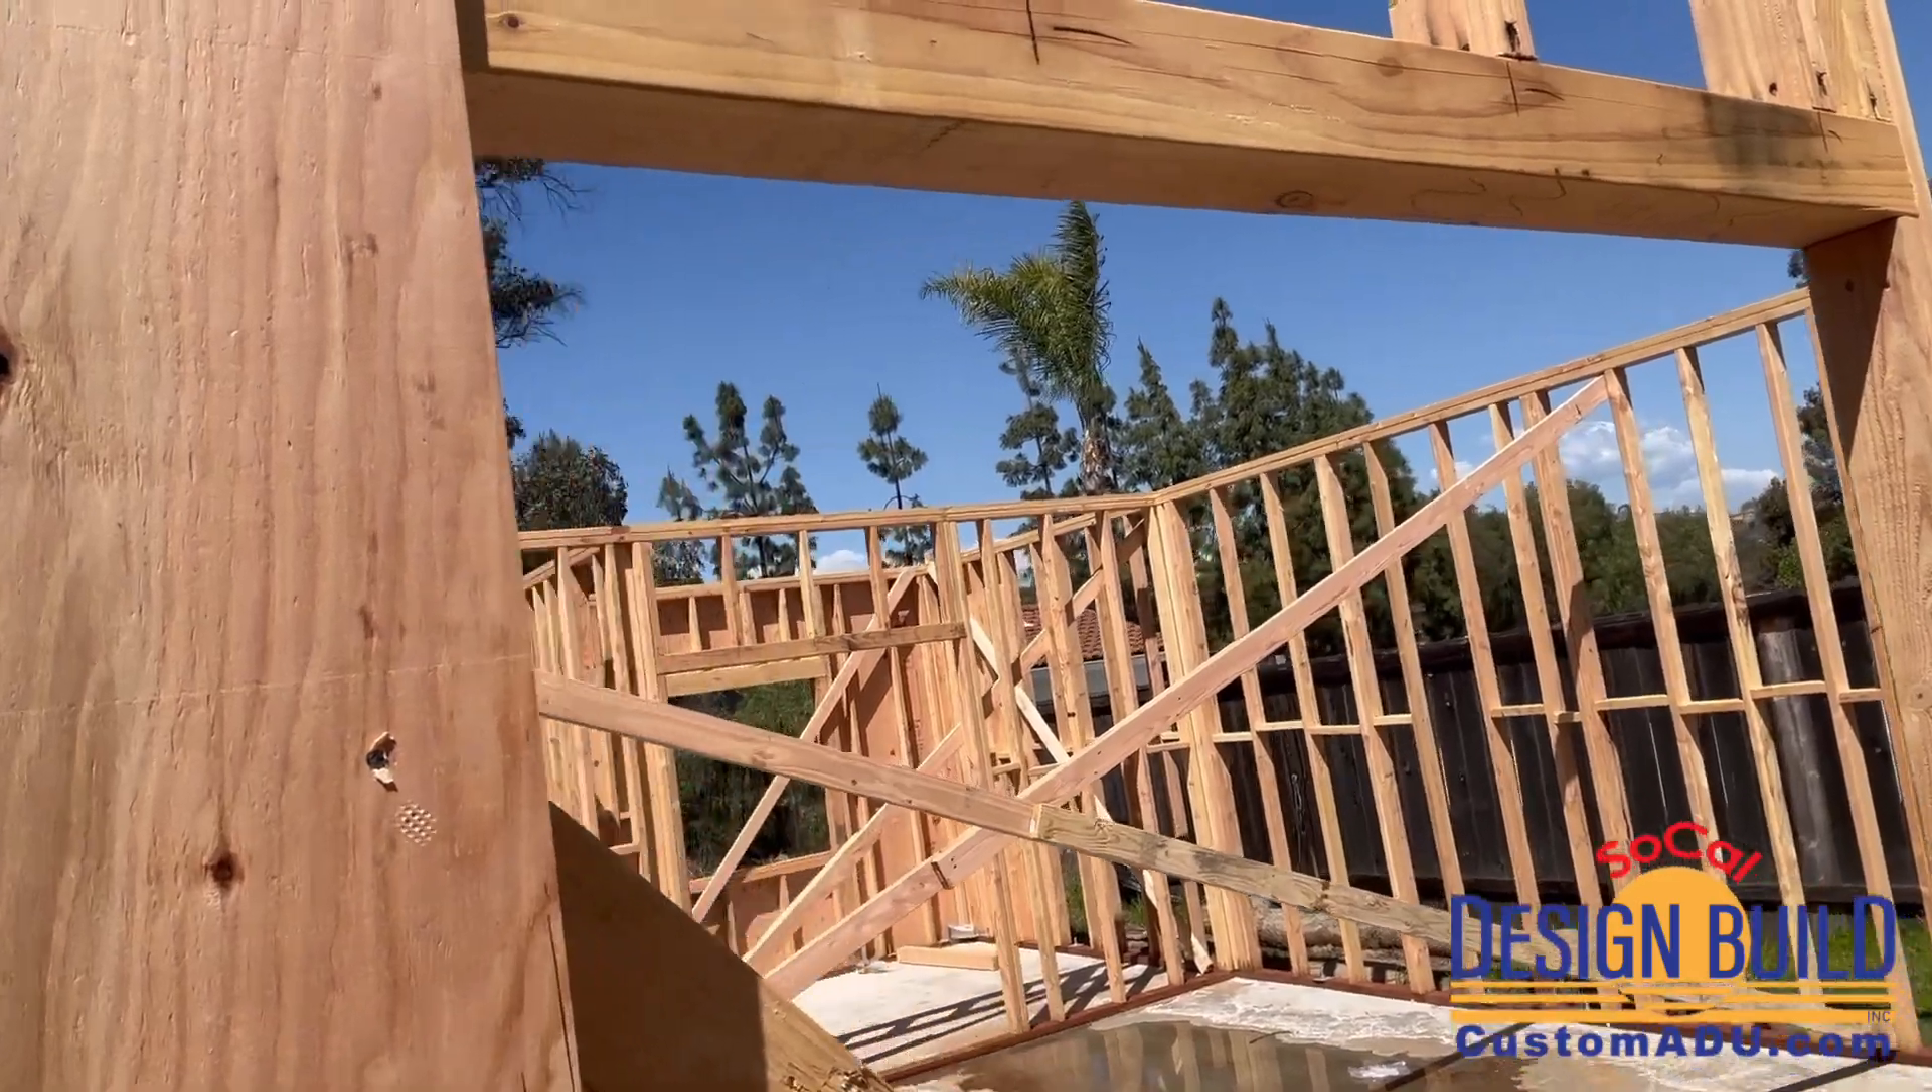You can see we still got some braces holding up the exterior walls.